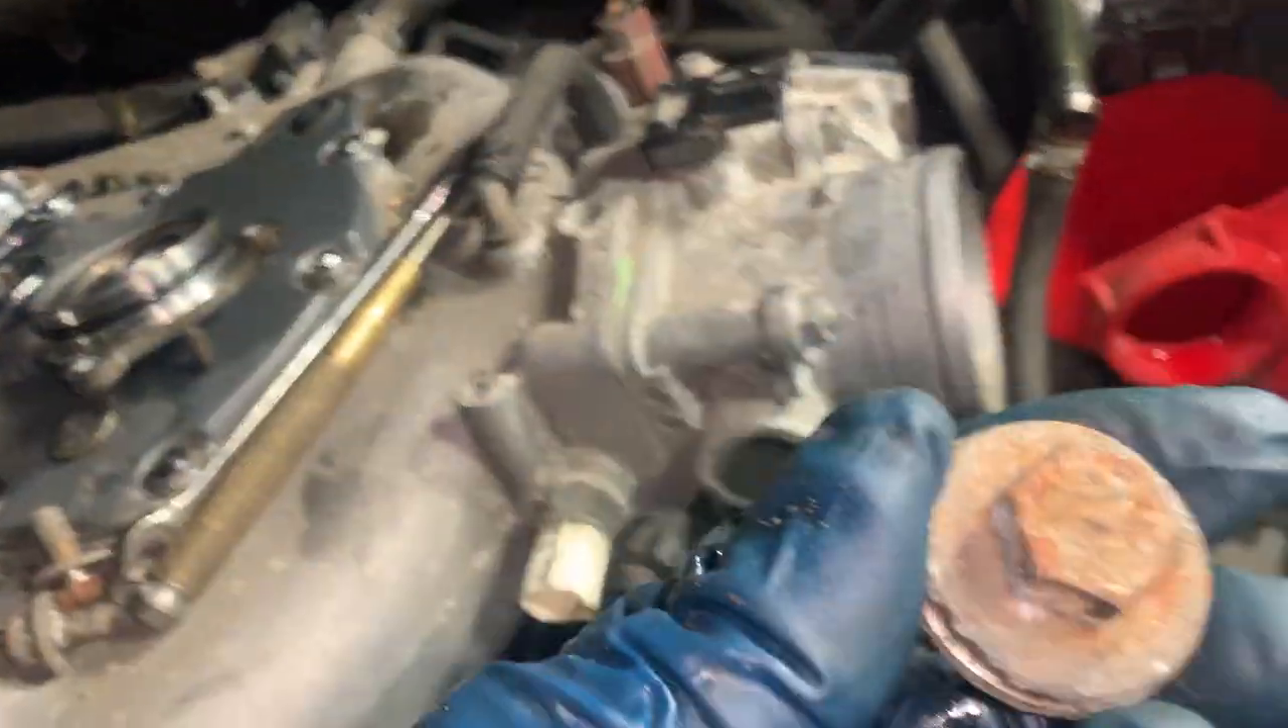We've got this big bolt out.